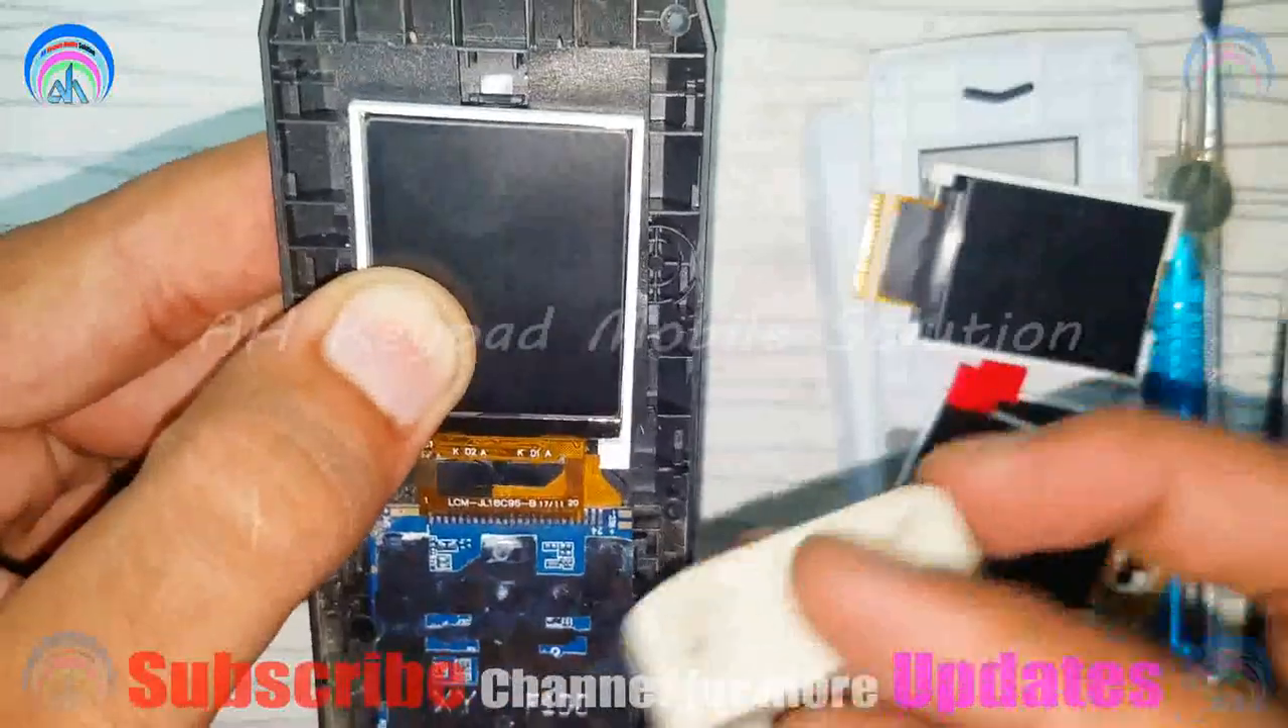یہ LCD بھی میں نے لگا دی ہے۔